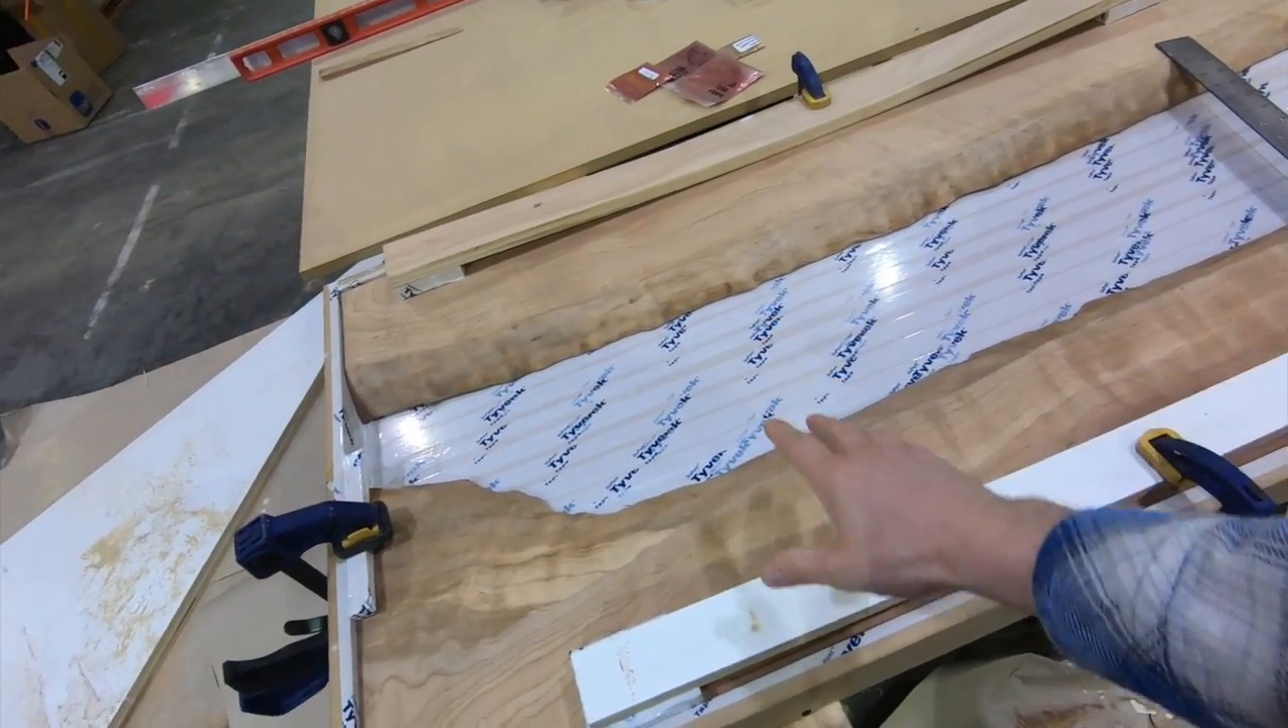So we have the table set up in the mold here.